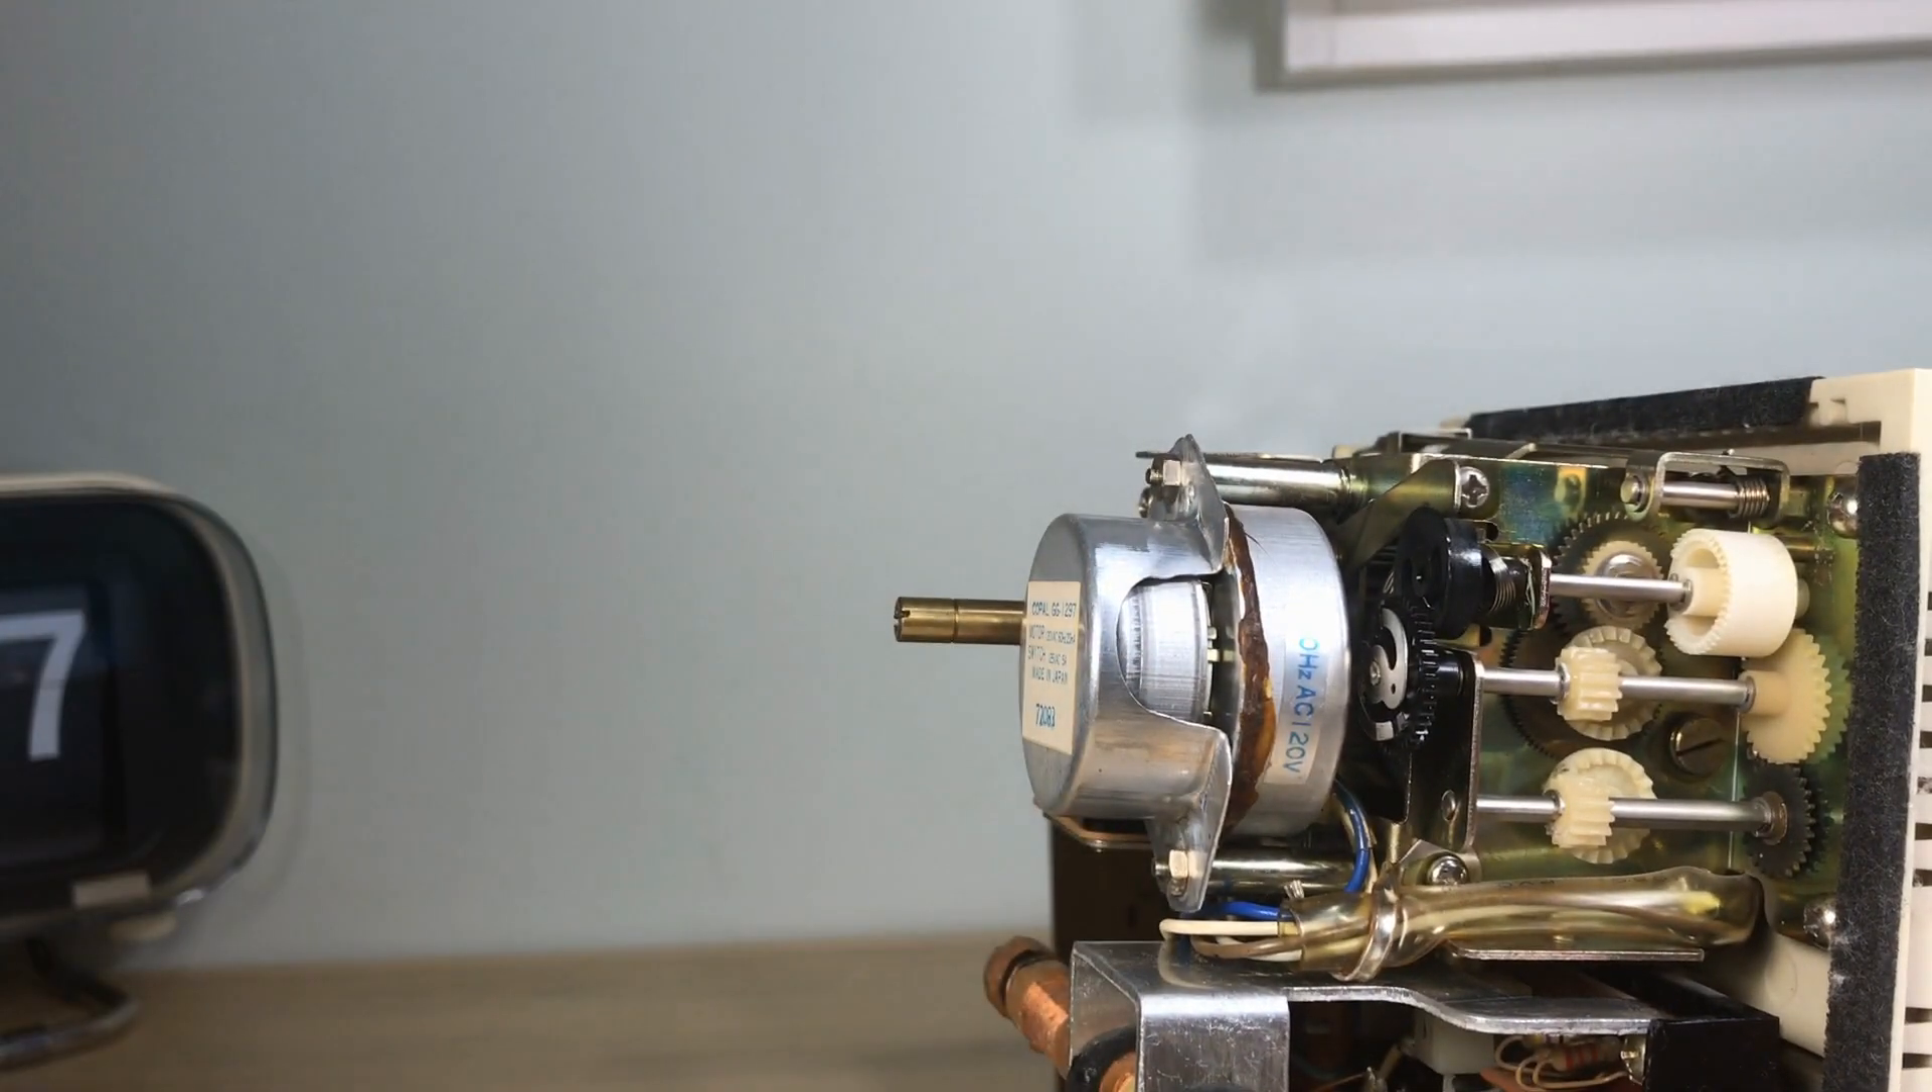So we've got everything back together you can see the brown adhesive I put on there to seal that can.